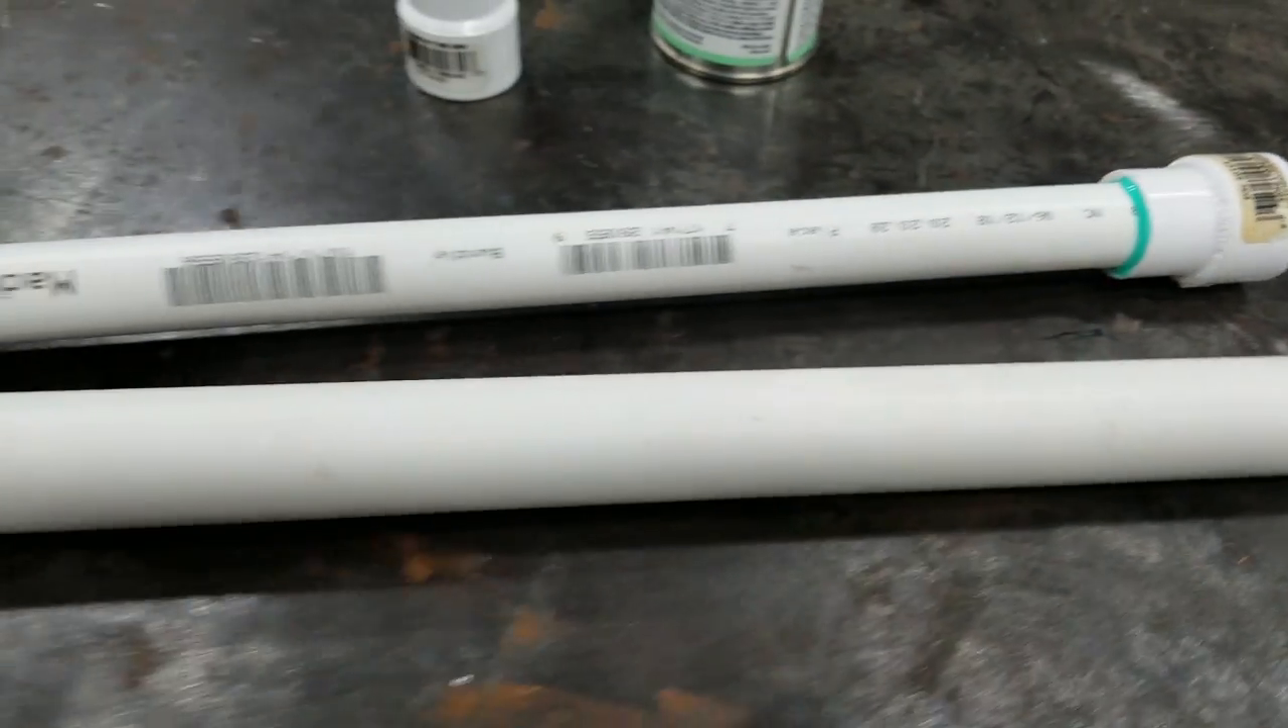Okay, I got my first half inch to three quarter fitting on.